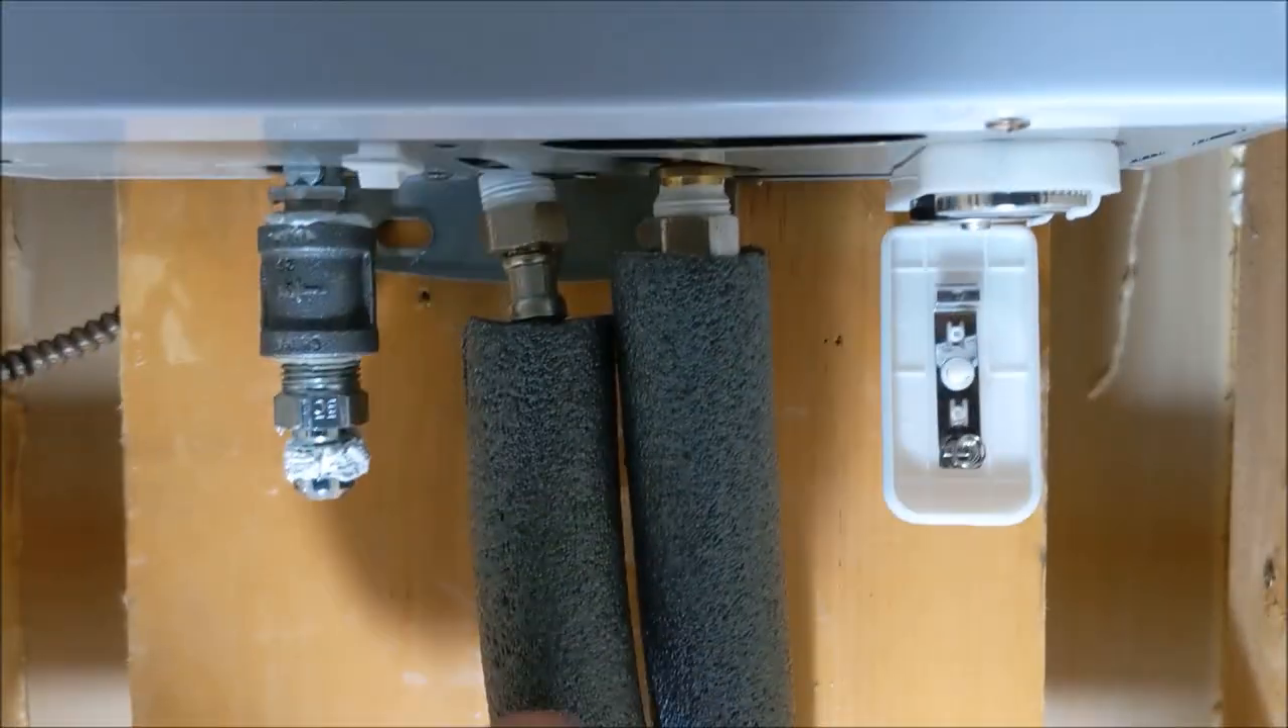You can see we've already got the uh insulation of the pipes in there.